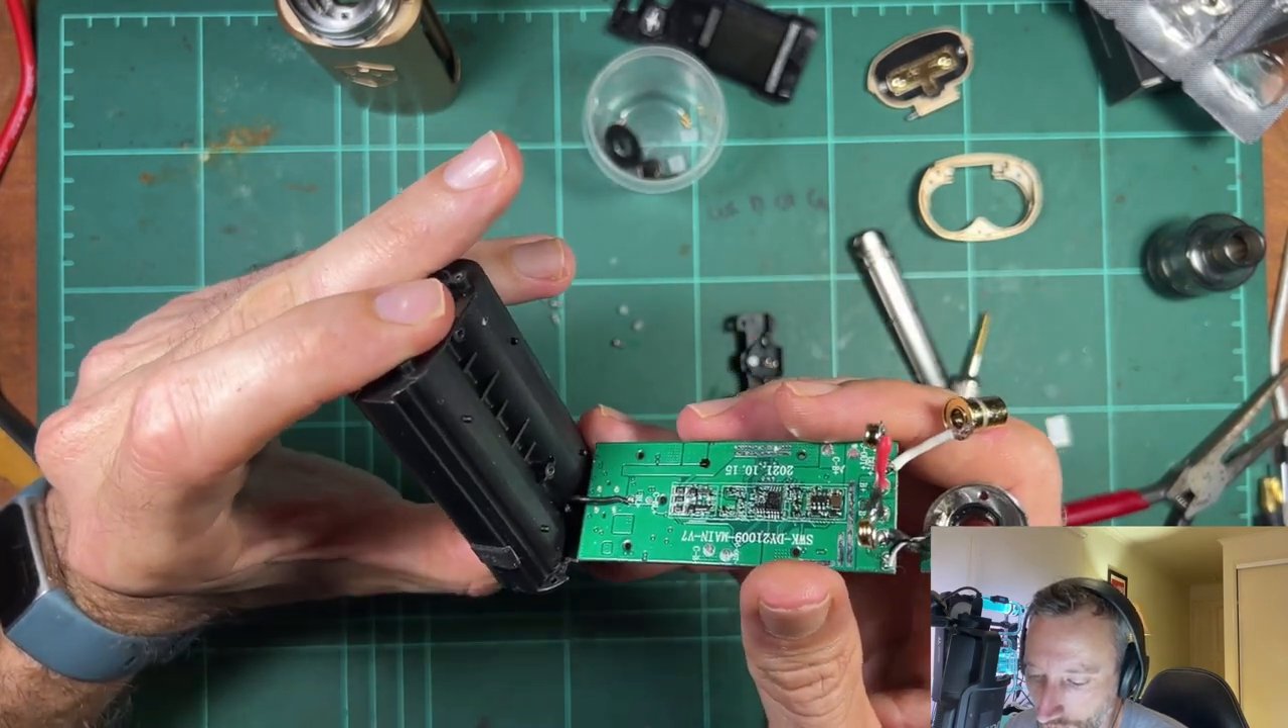There's the whole mod finally apart.